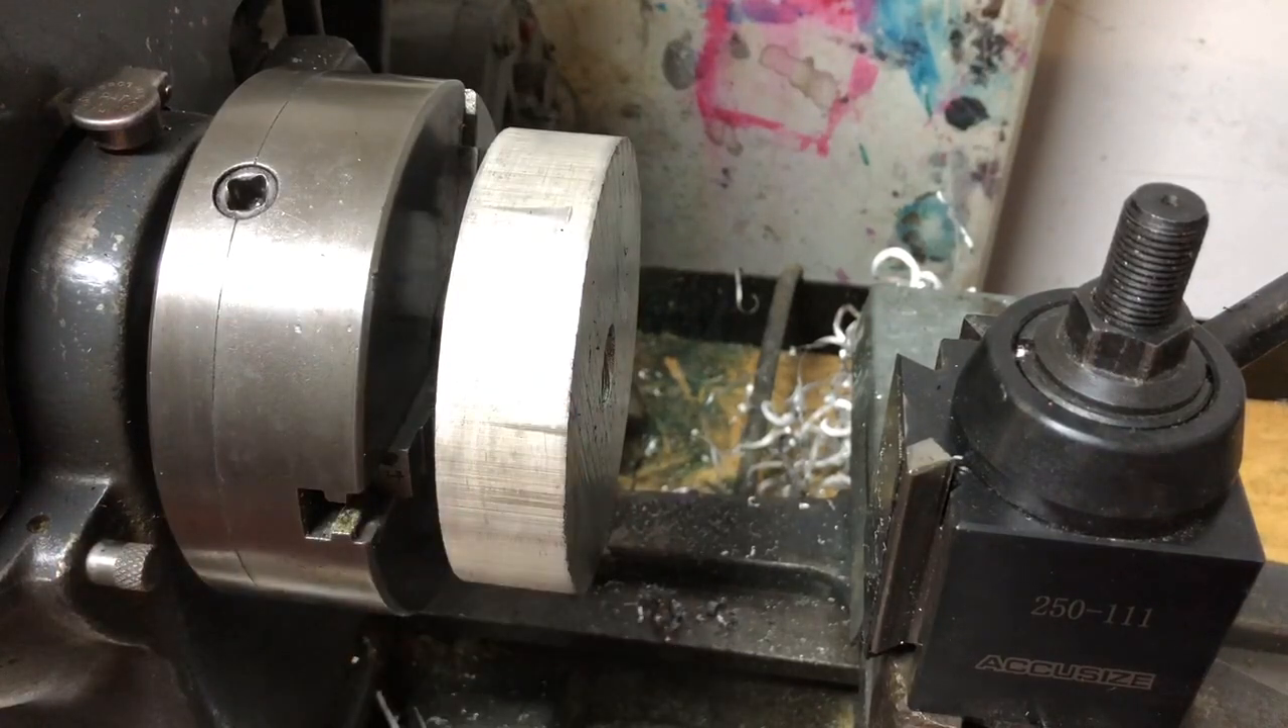Alright, I've just got the aluminum mounted in the chuck. The run out was actually a lot better than I was expecting.